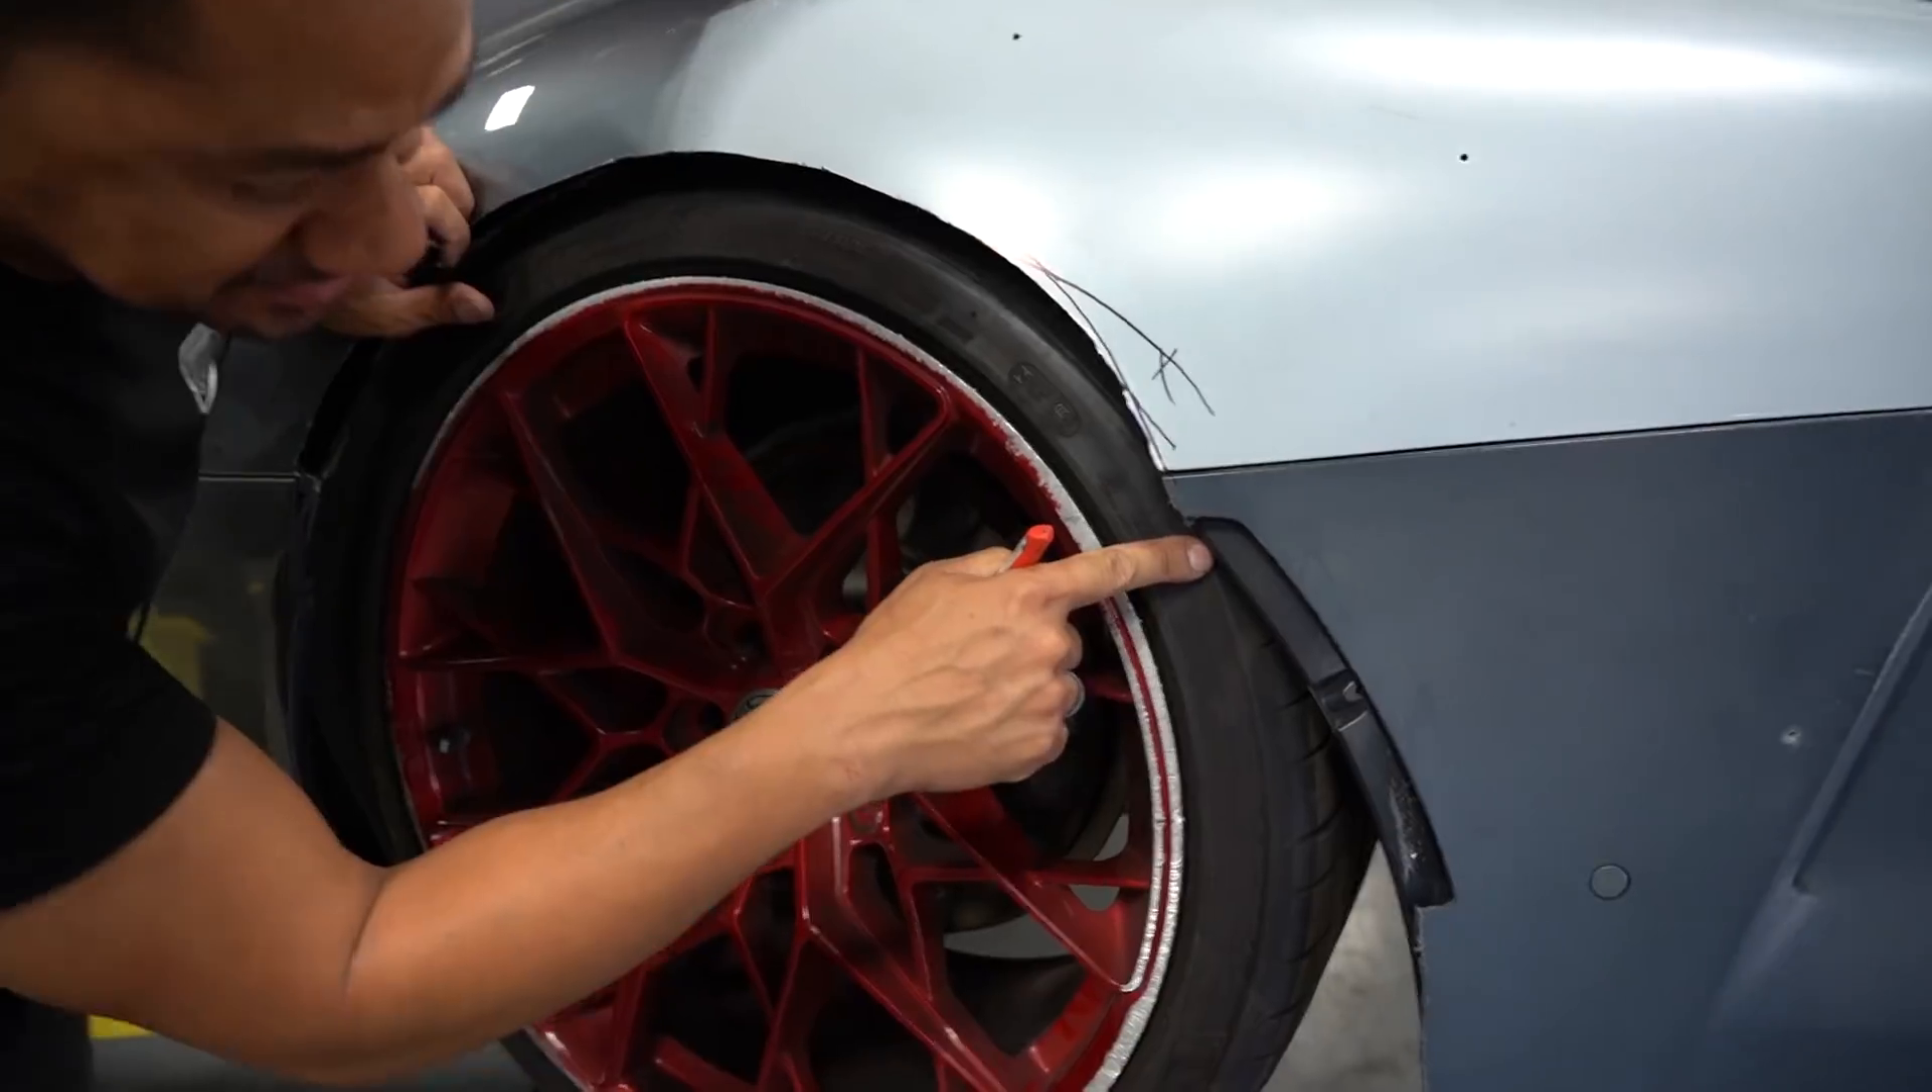All right, so as you can see right here in the rear quarter panel, the rear bumper is already hitting the tire.